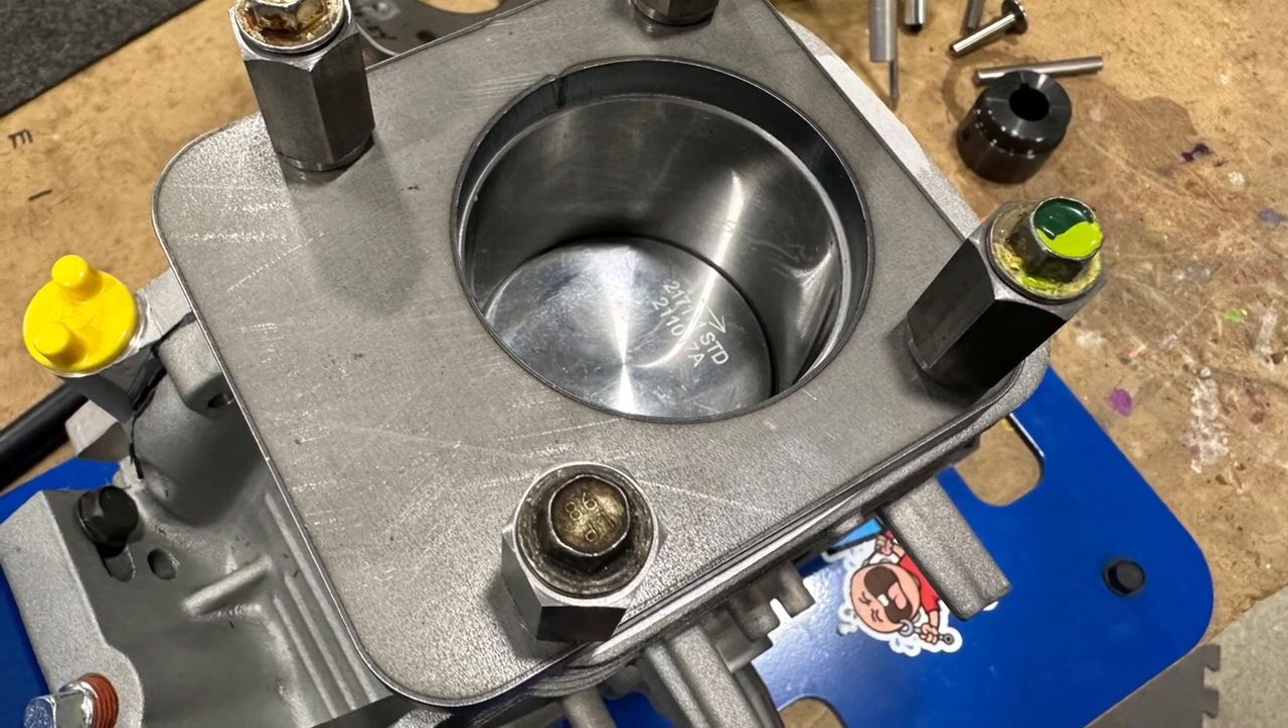Now that the plate is securely fastened to the top of the deck of the block we're using our made spacers so that we can reuse the existing head bolts so that we don't have to get different ones.